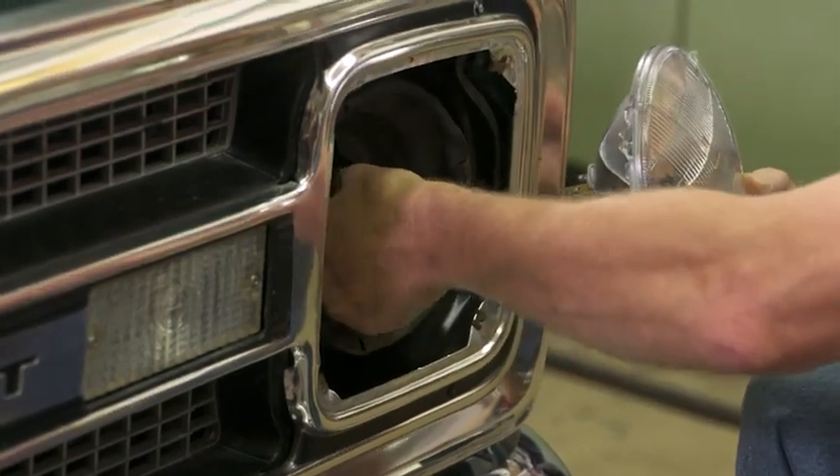Now that the headlight is out, we are ready to install the new, the new headlight.